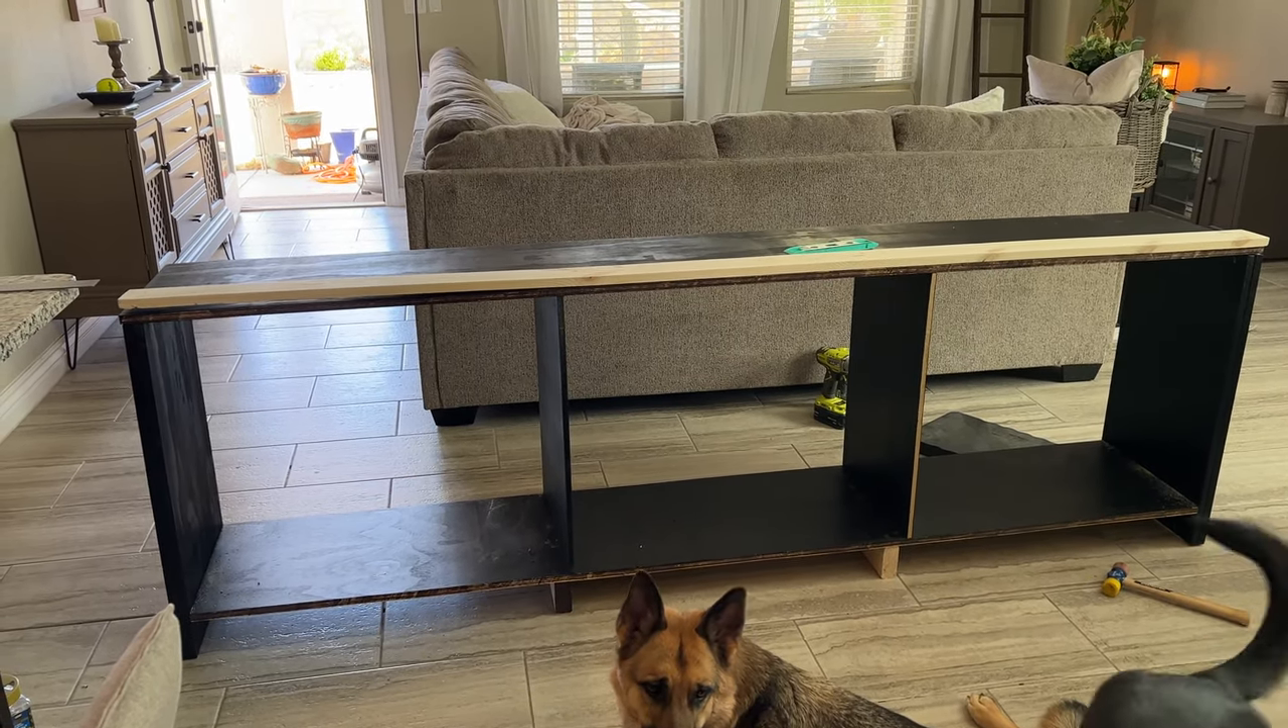And then we can get to adding the frame. As you can see, I already have one part of the frame there at the top and the frame, I am not going to paint until after we install it.